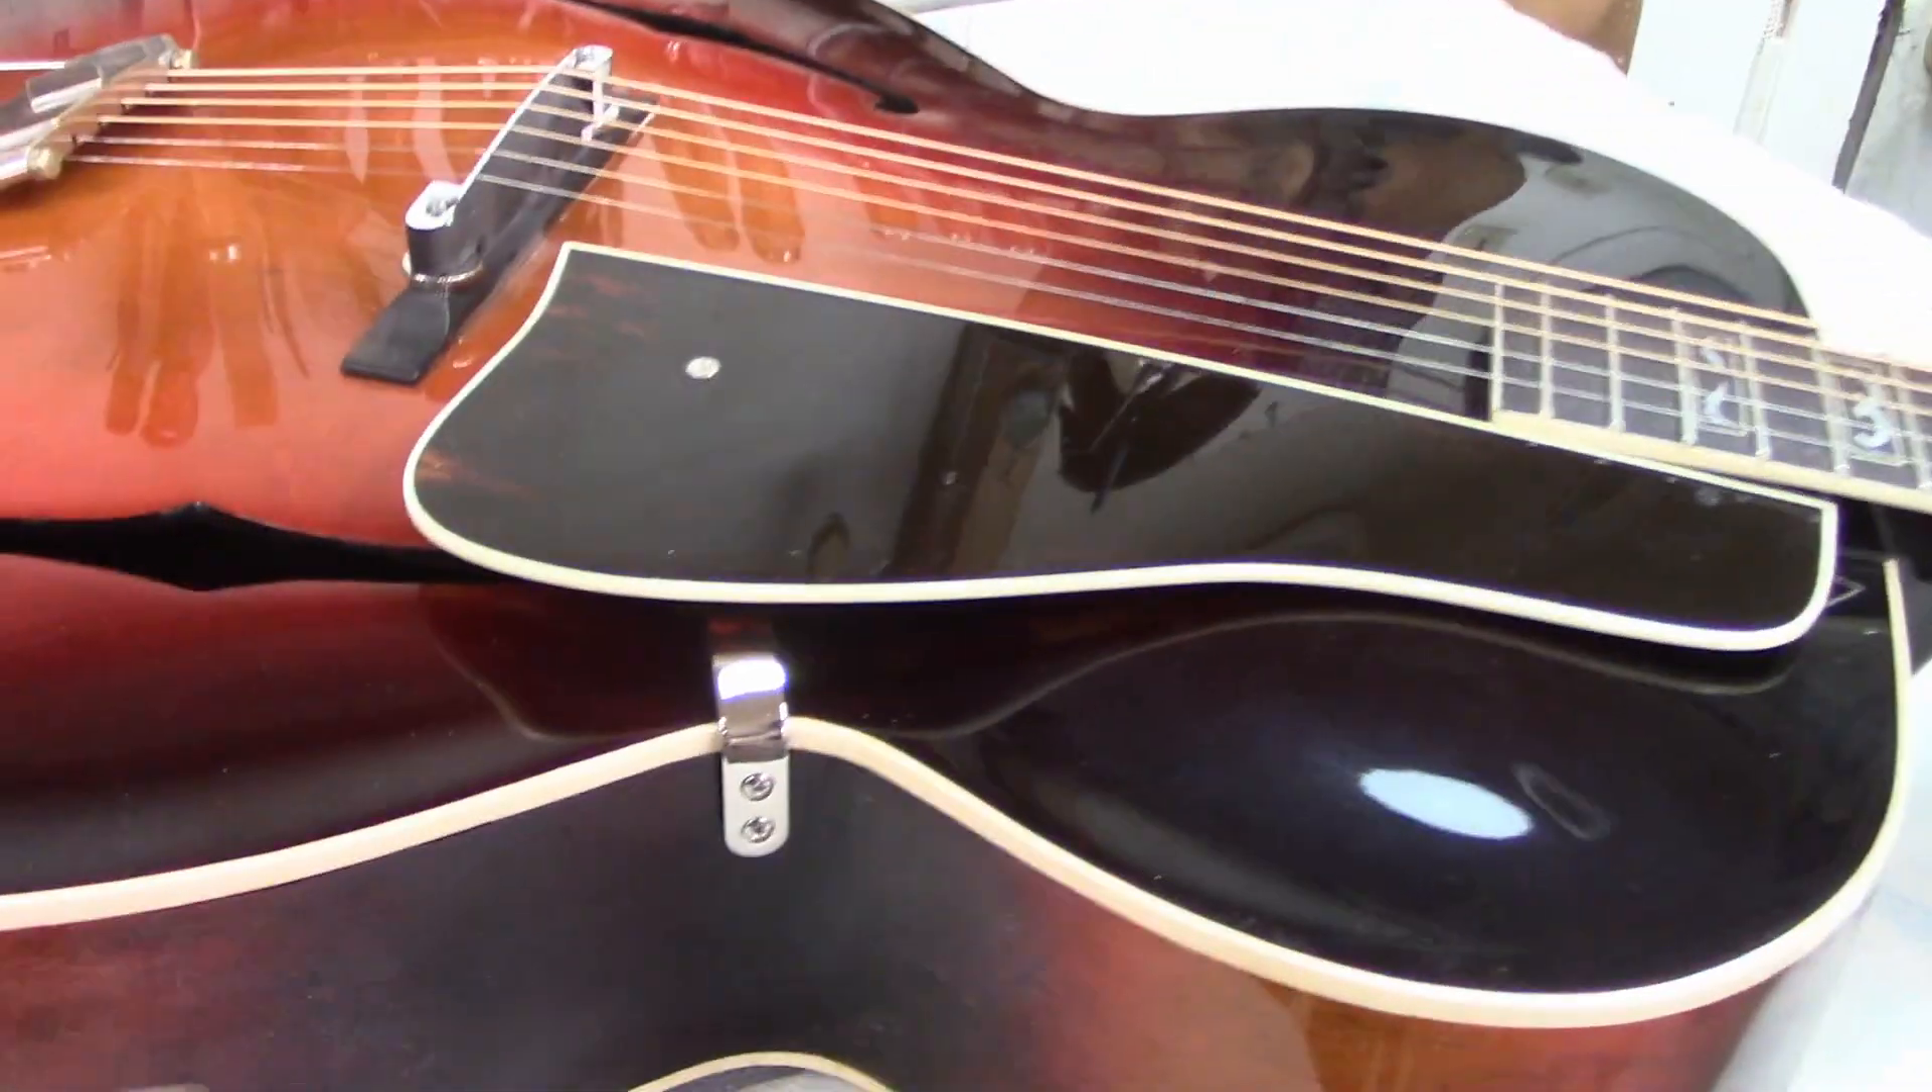The pick guard's on, as you can see. There's a pretty sturdy bracket that does most of the supporting.